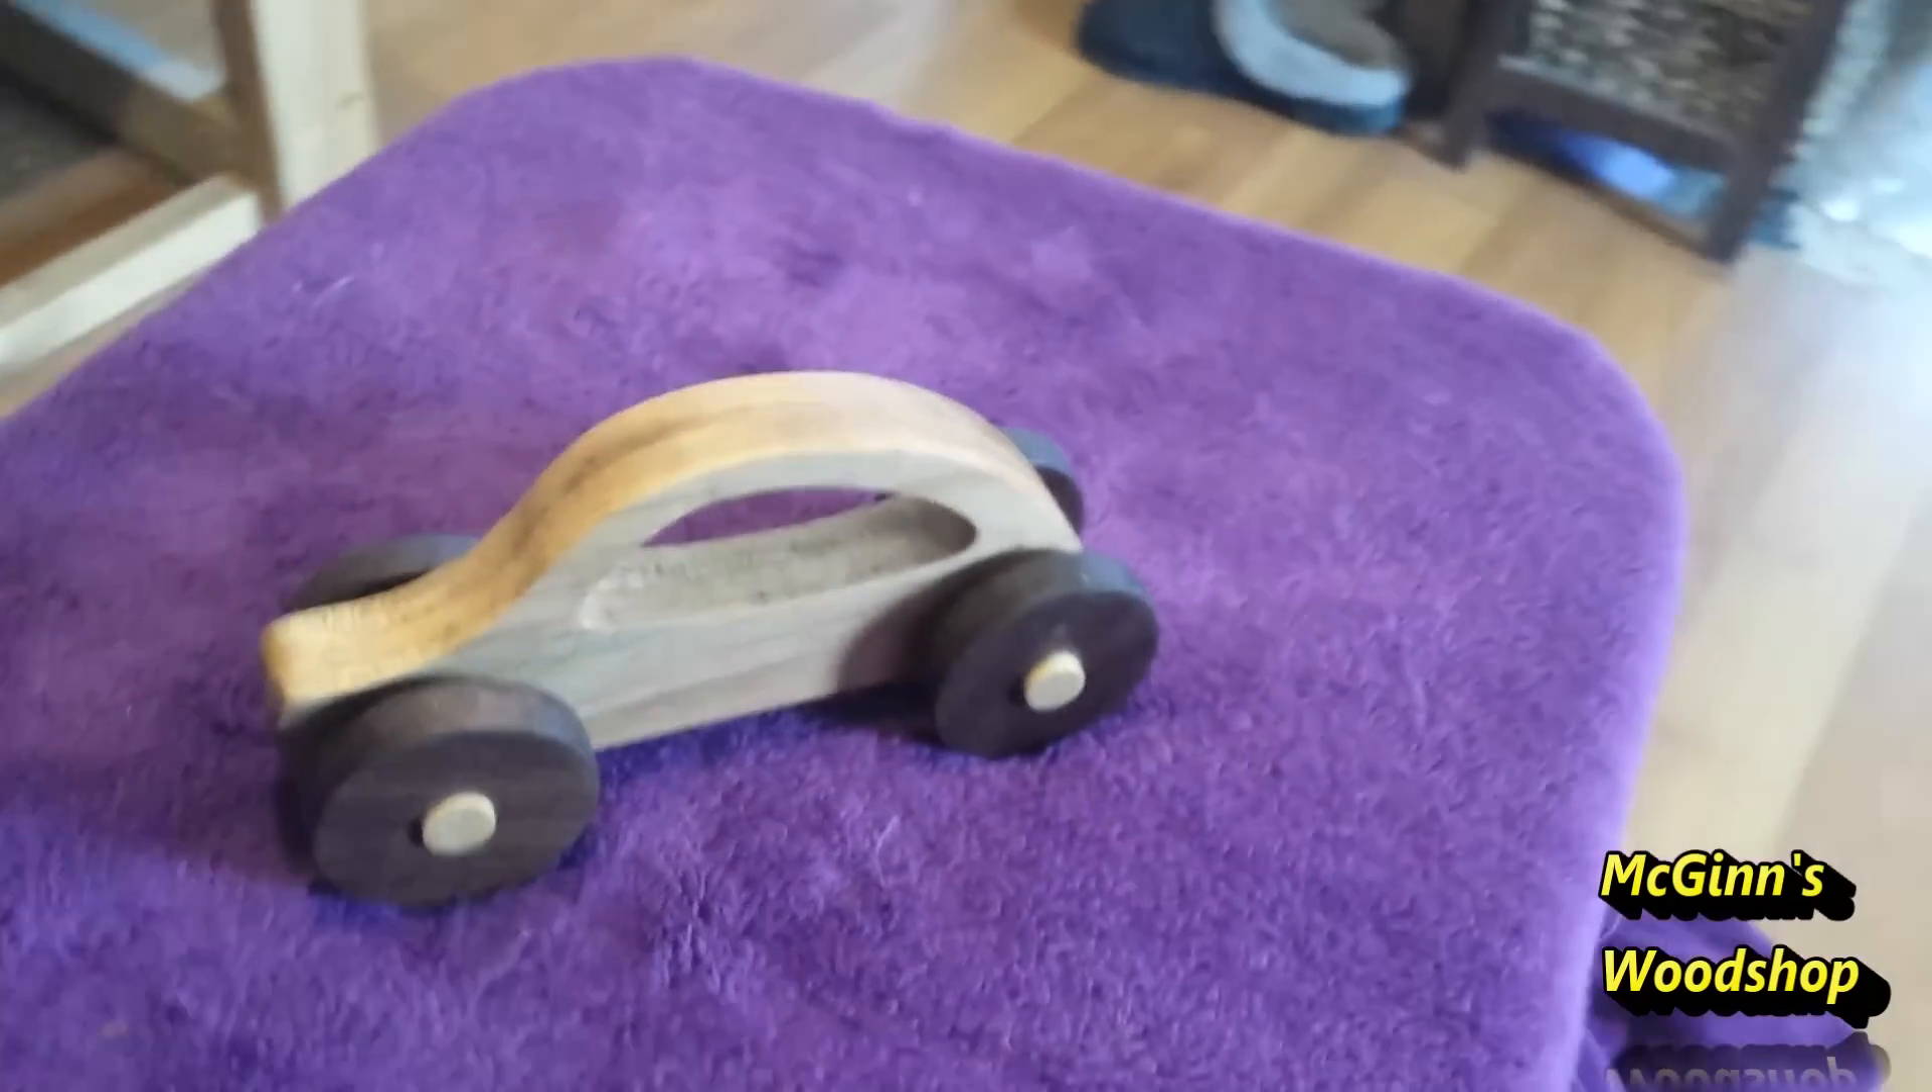So I just cut the ends of the excess dowel off and glued the other wheels on.